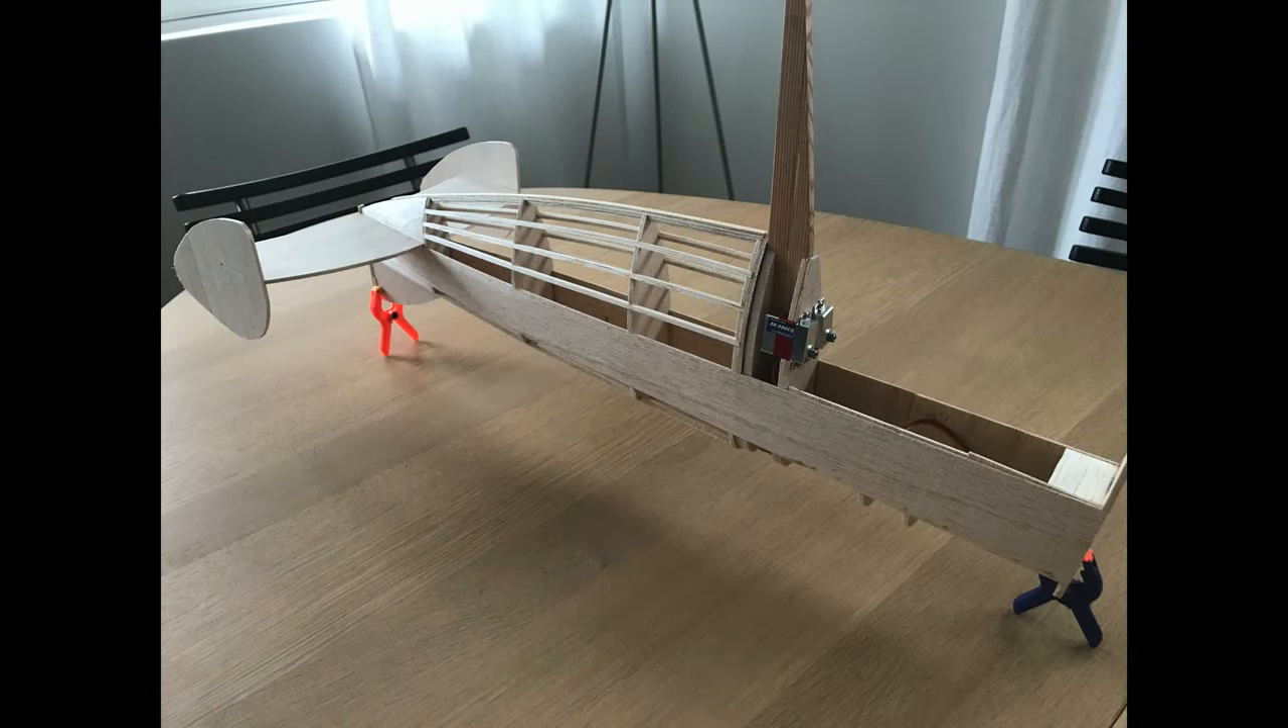There's the tail being mocked up.